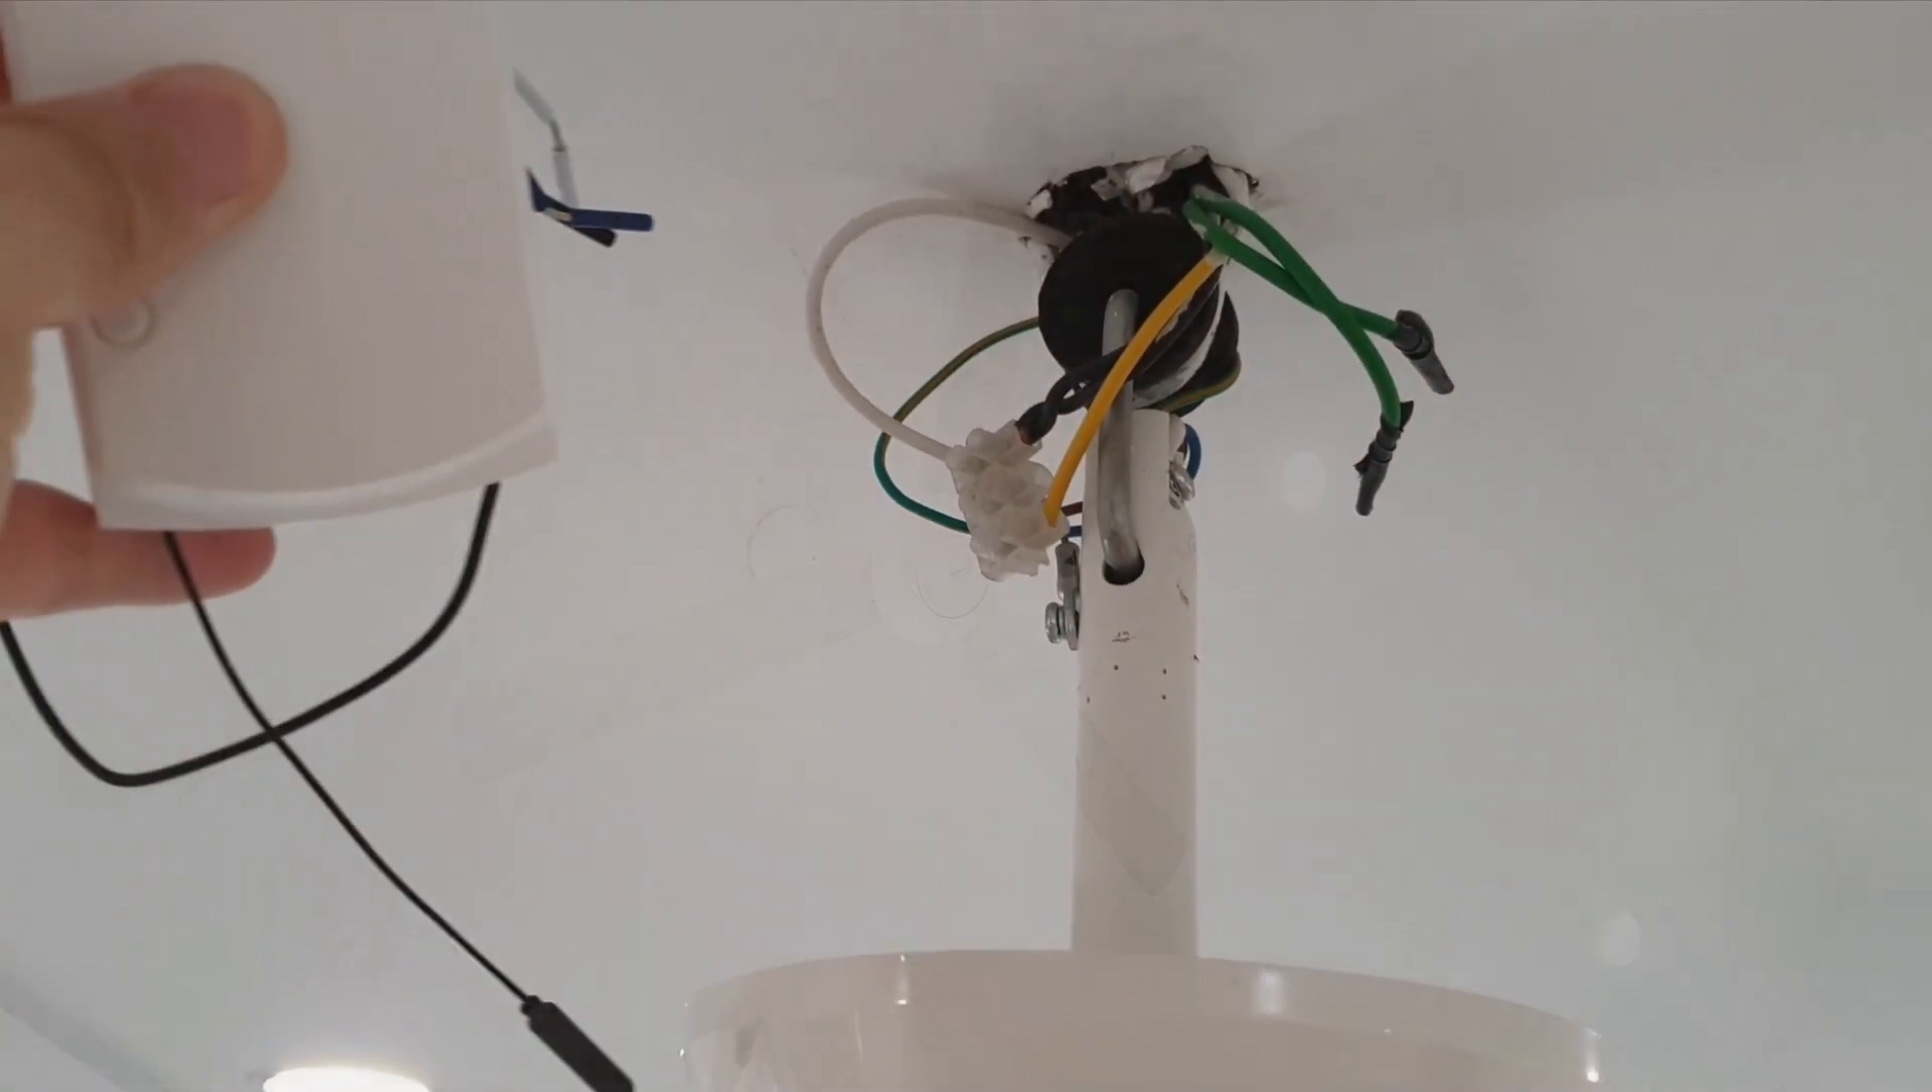Here I have the fan's top cover removed.